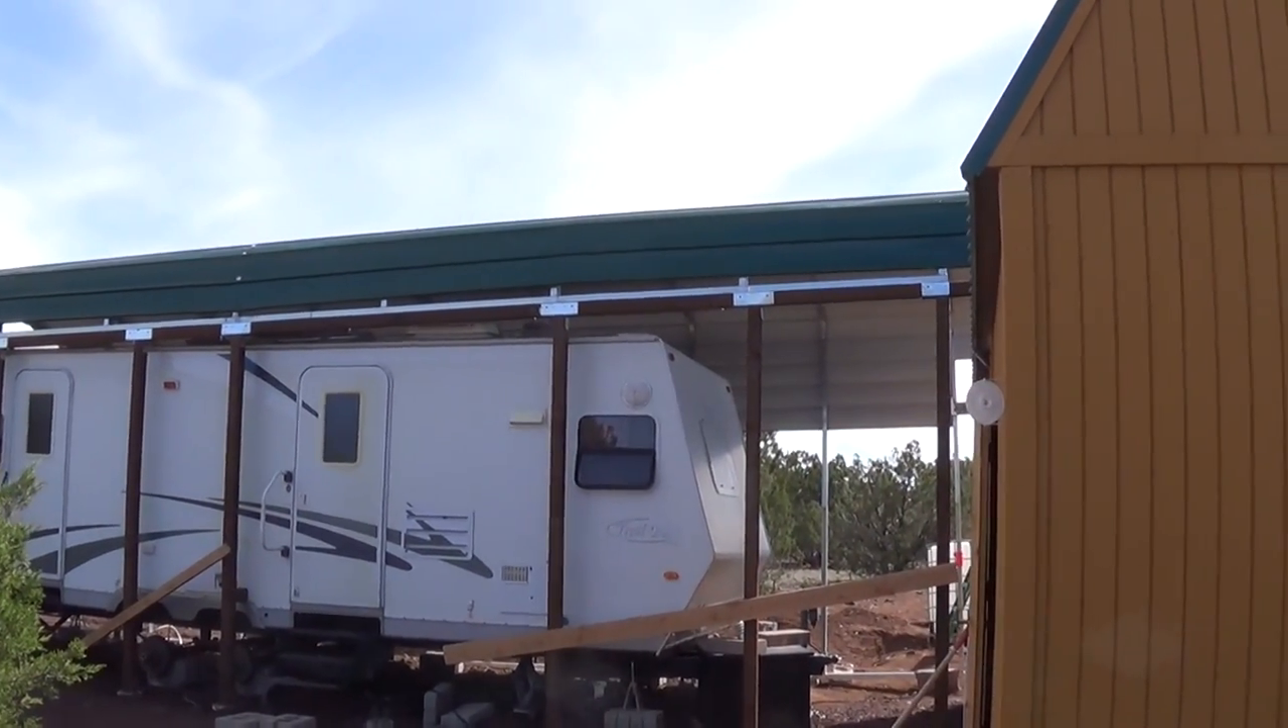The roof is done and it turned out exactly the way I wanted it.